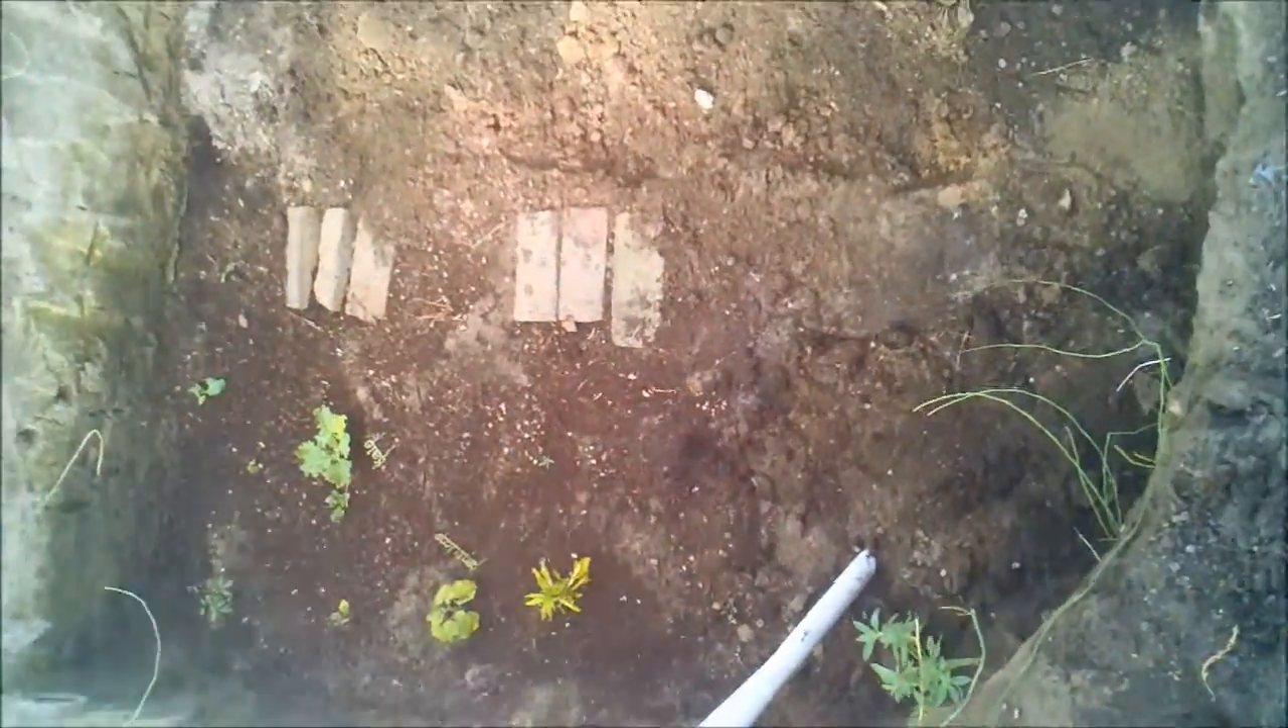And as you can see I put some bricks down.